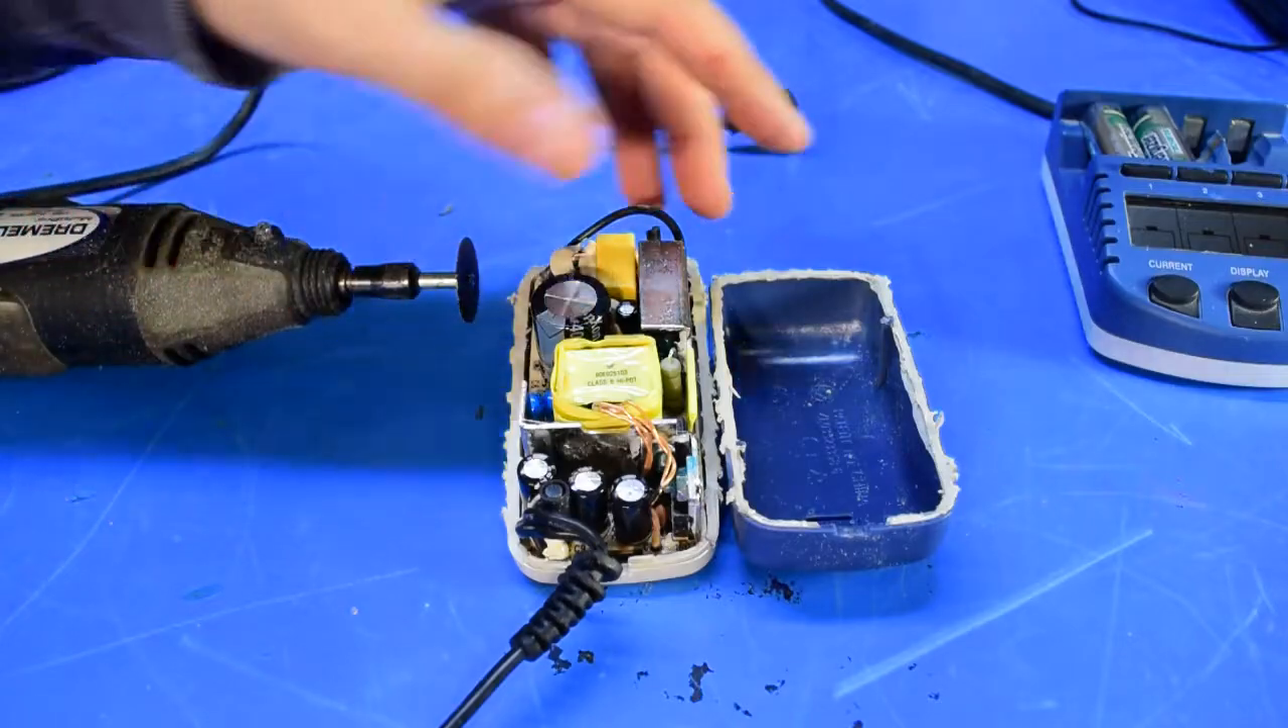Here's a look at the AC adapter with the cover removed.